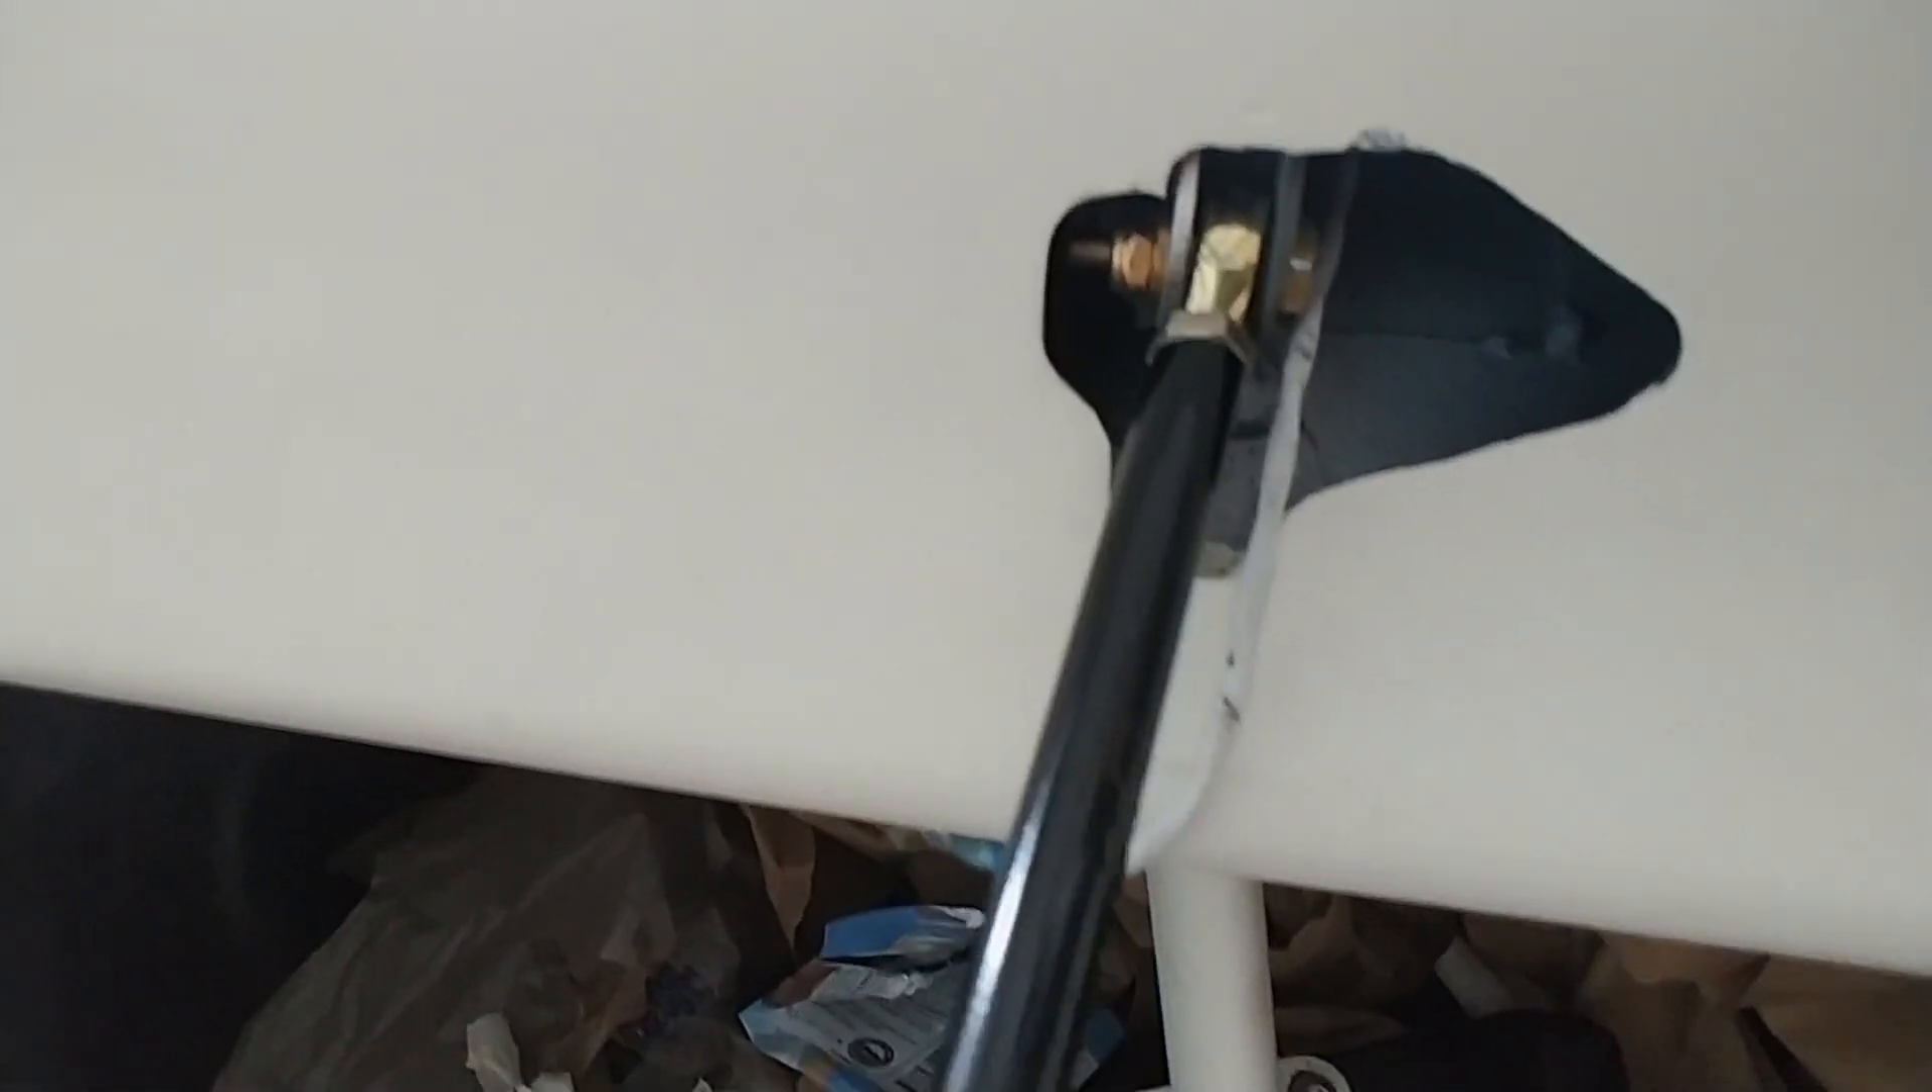So there's the new push rod in place there and time to put this aileron back on and check that it's all working with respect to hitting the limits.